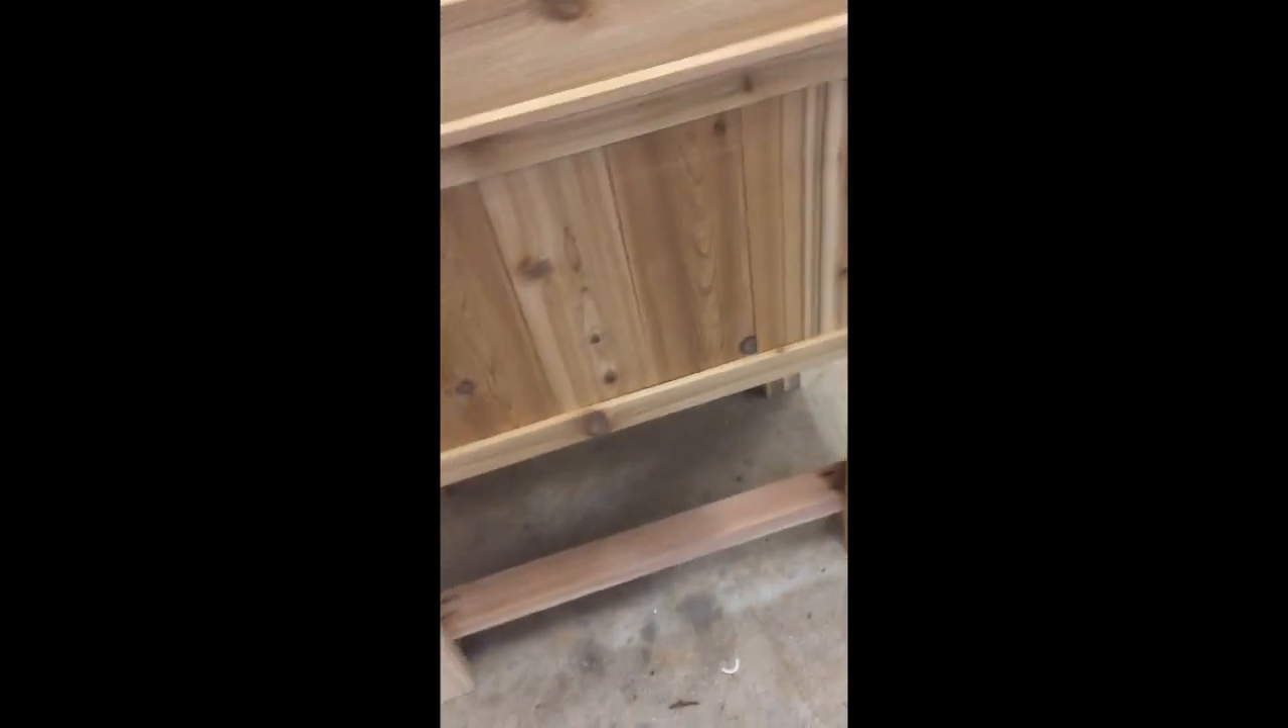I went ahead on all four sides and as you can see, I put a little bit of trim boards on them.